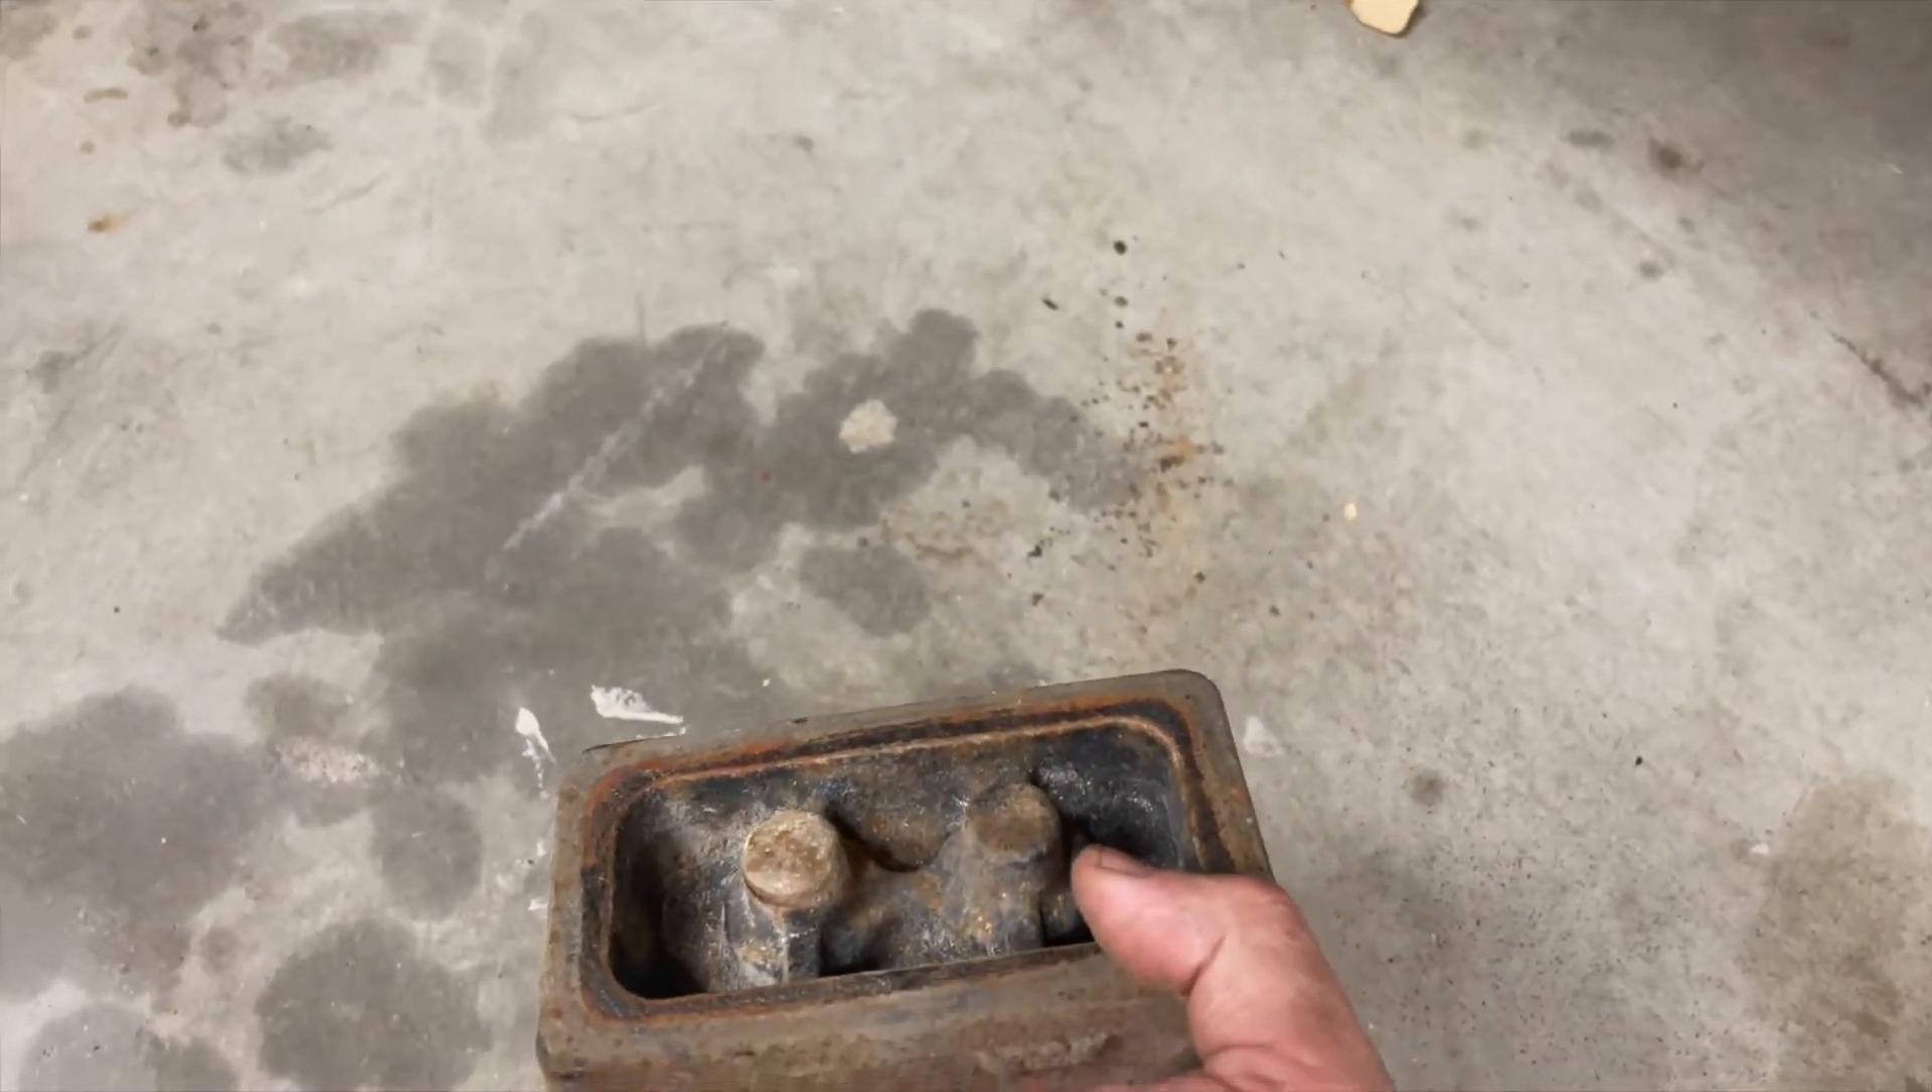And here's the stock lift block removed from the truck.